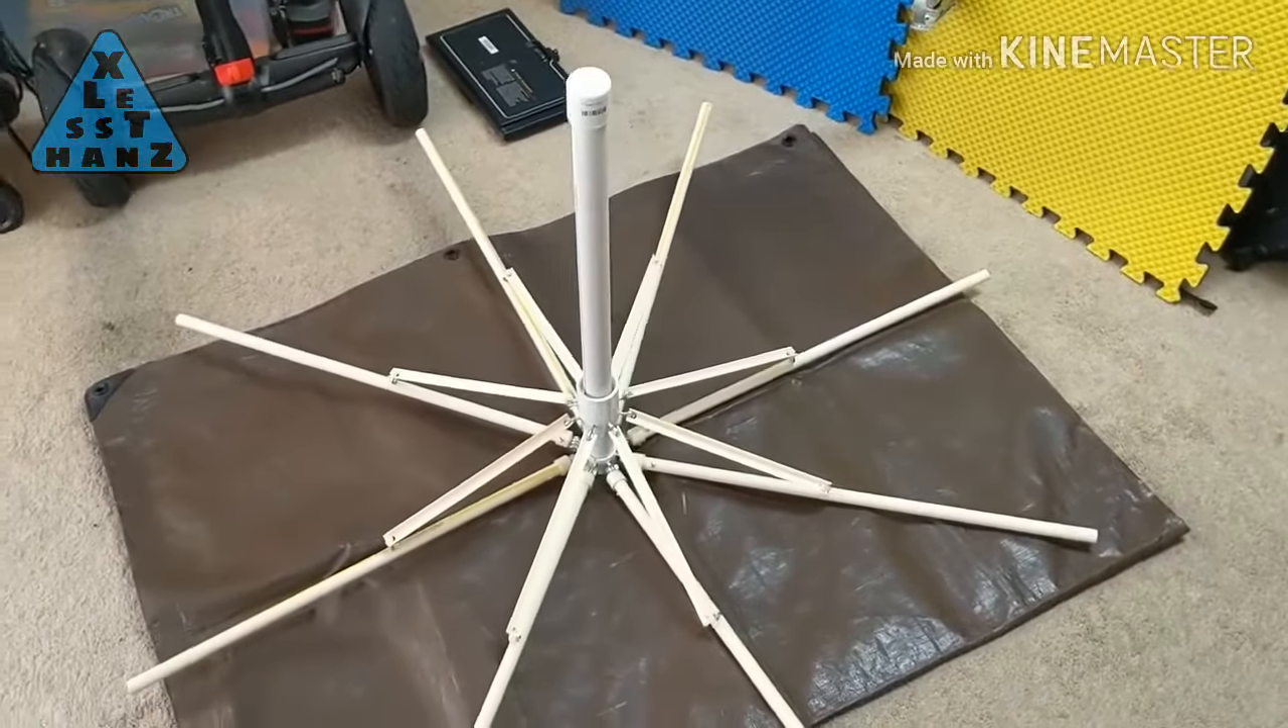The reason I'm stopping here is because the only piece left for the uberbrella is the canopy, which can be a project in itself.